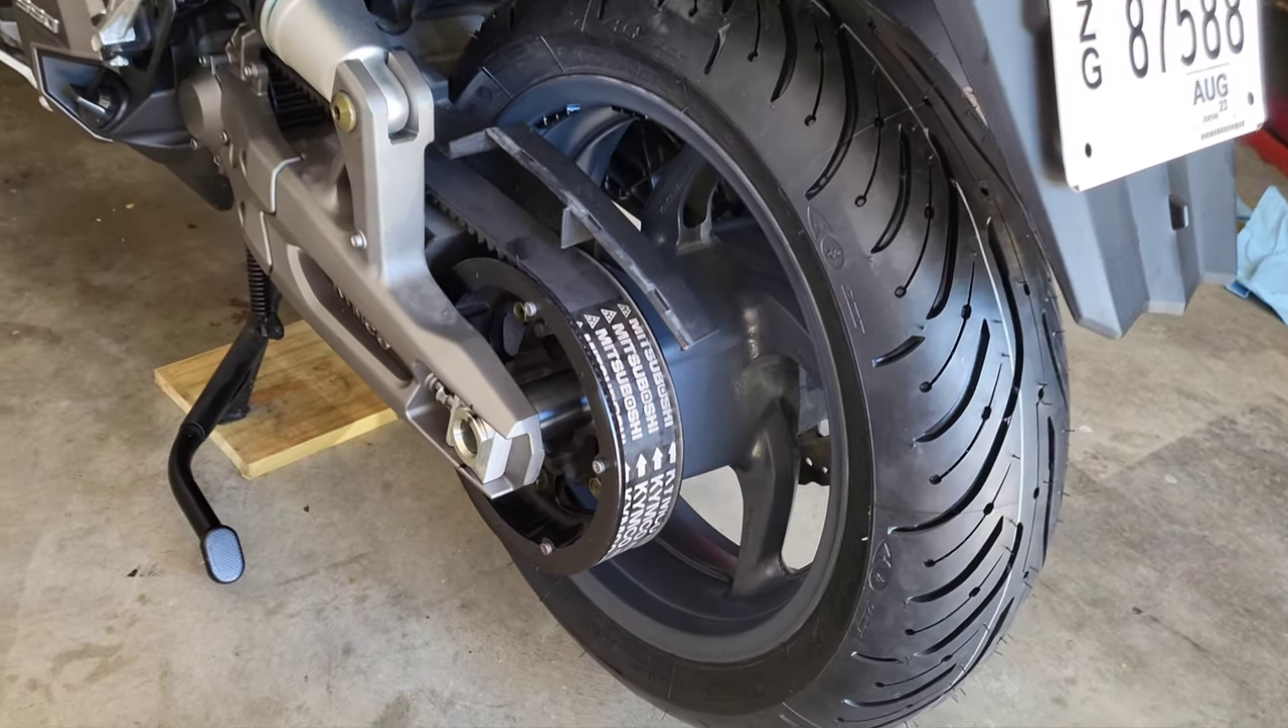Alright, I got the rear wheel back on.